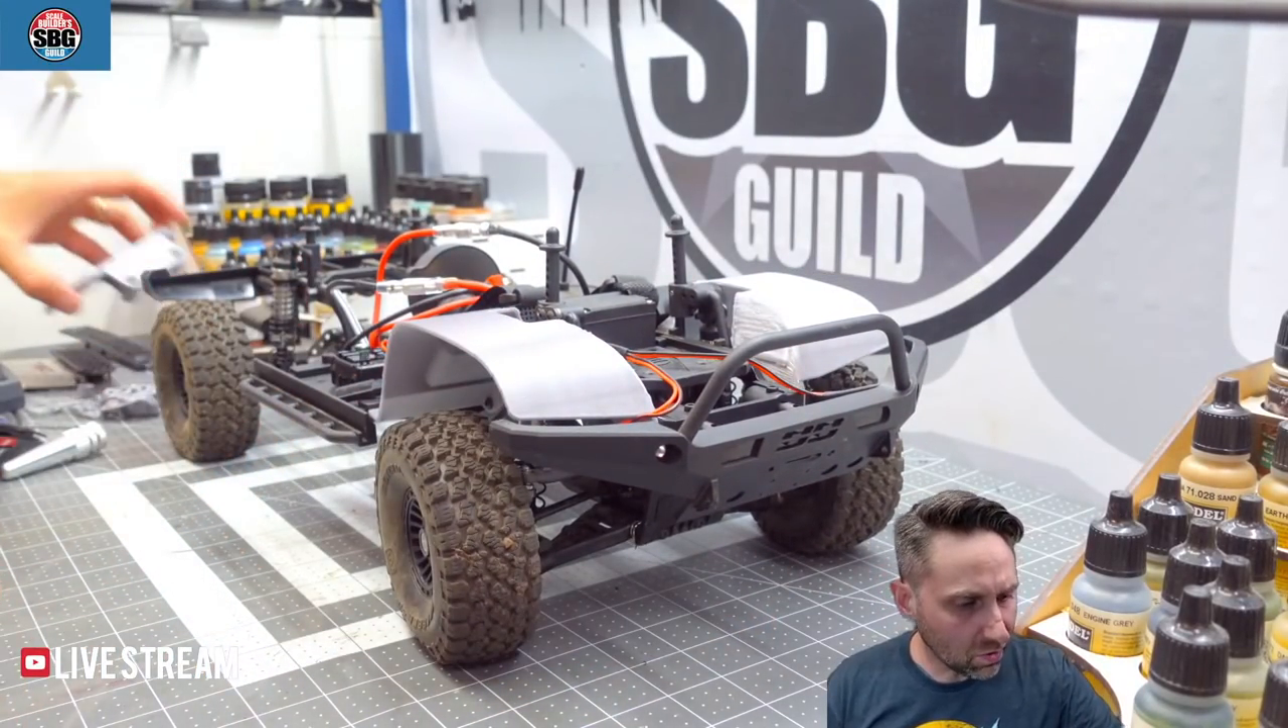Uh but yeah there you go inner fenders are in now i've got a couple of choices here and maybe you guys can help me decide.